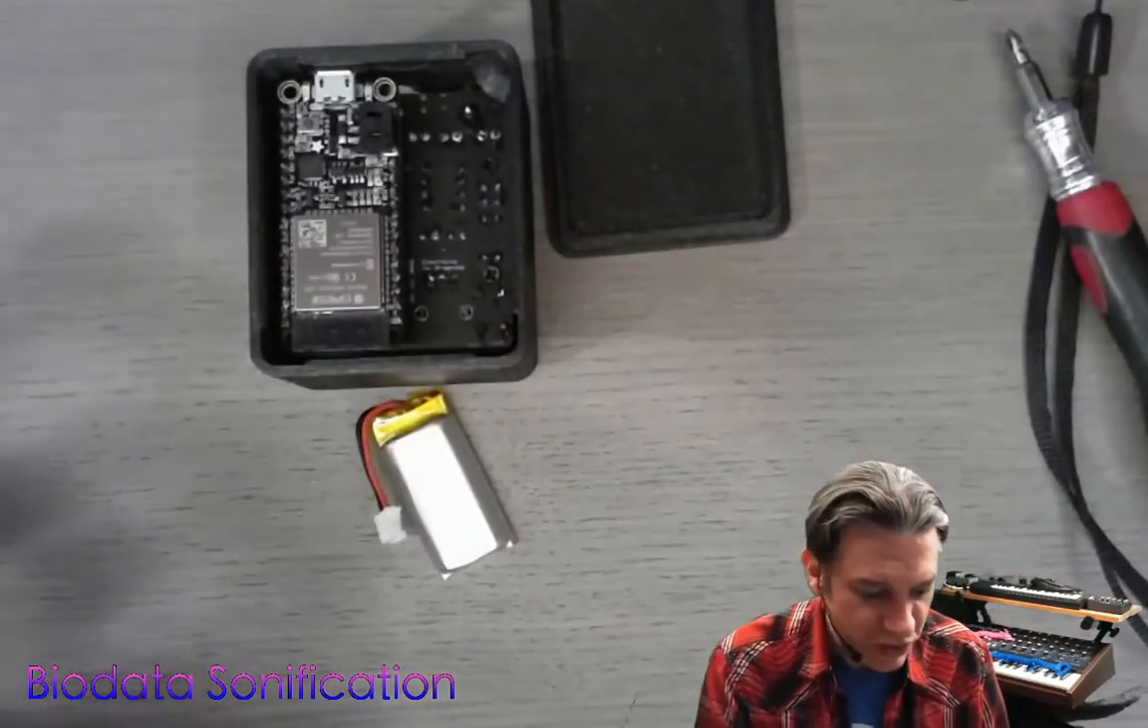The last thing we need to do is get our battery inserted.